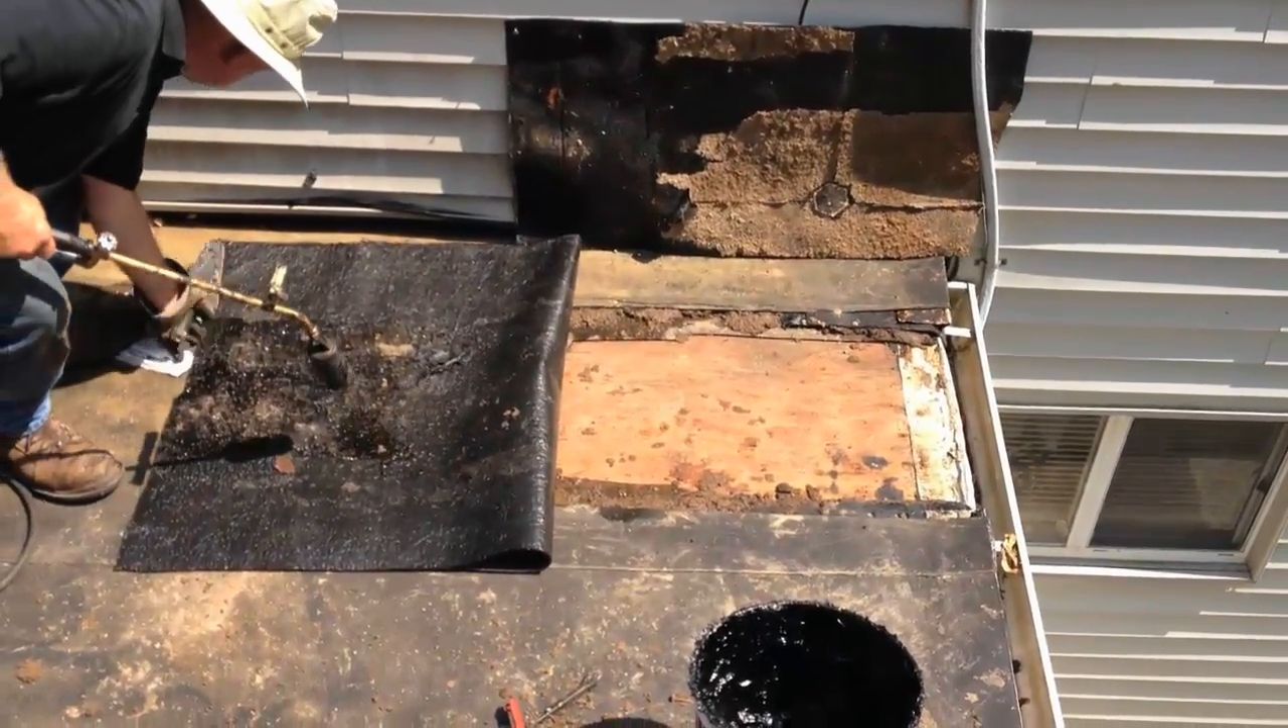I added this membrane to the wall here so I wouldn't burn the siding.